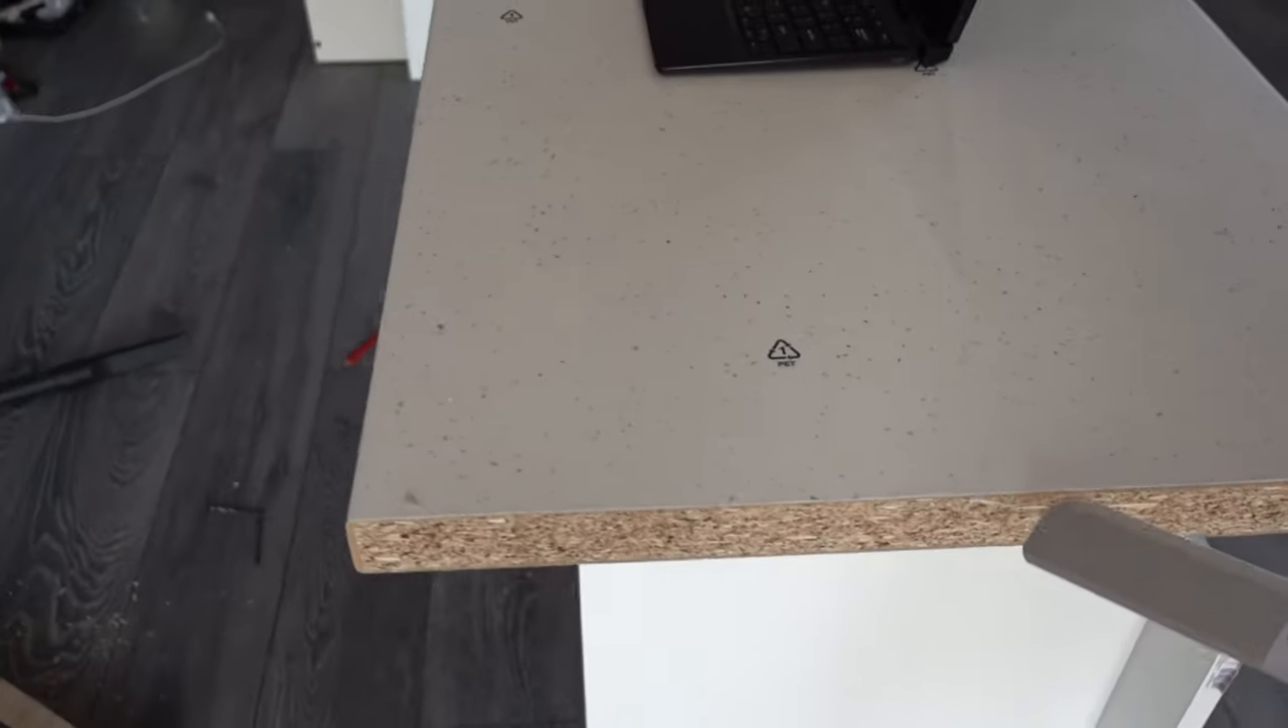The only thing that I still have to do is there's like some end pieces that I have to install on each side to cover this ugly sides Over here, so these basically install over here.